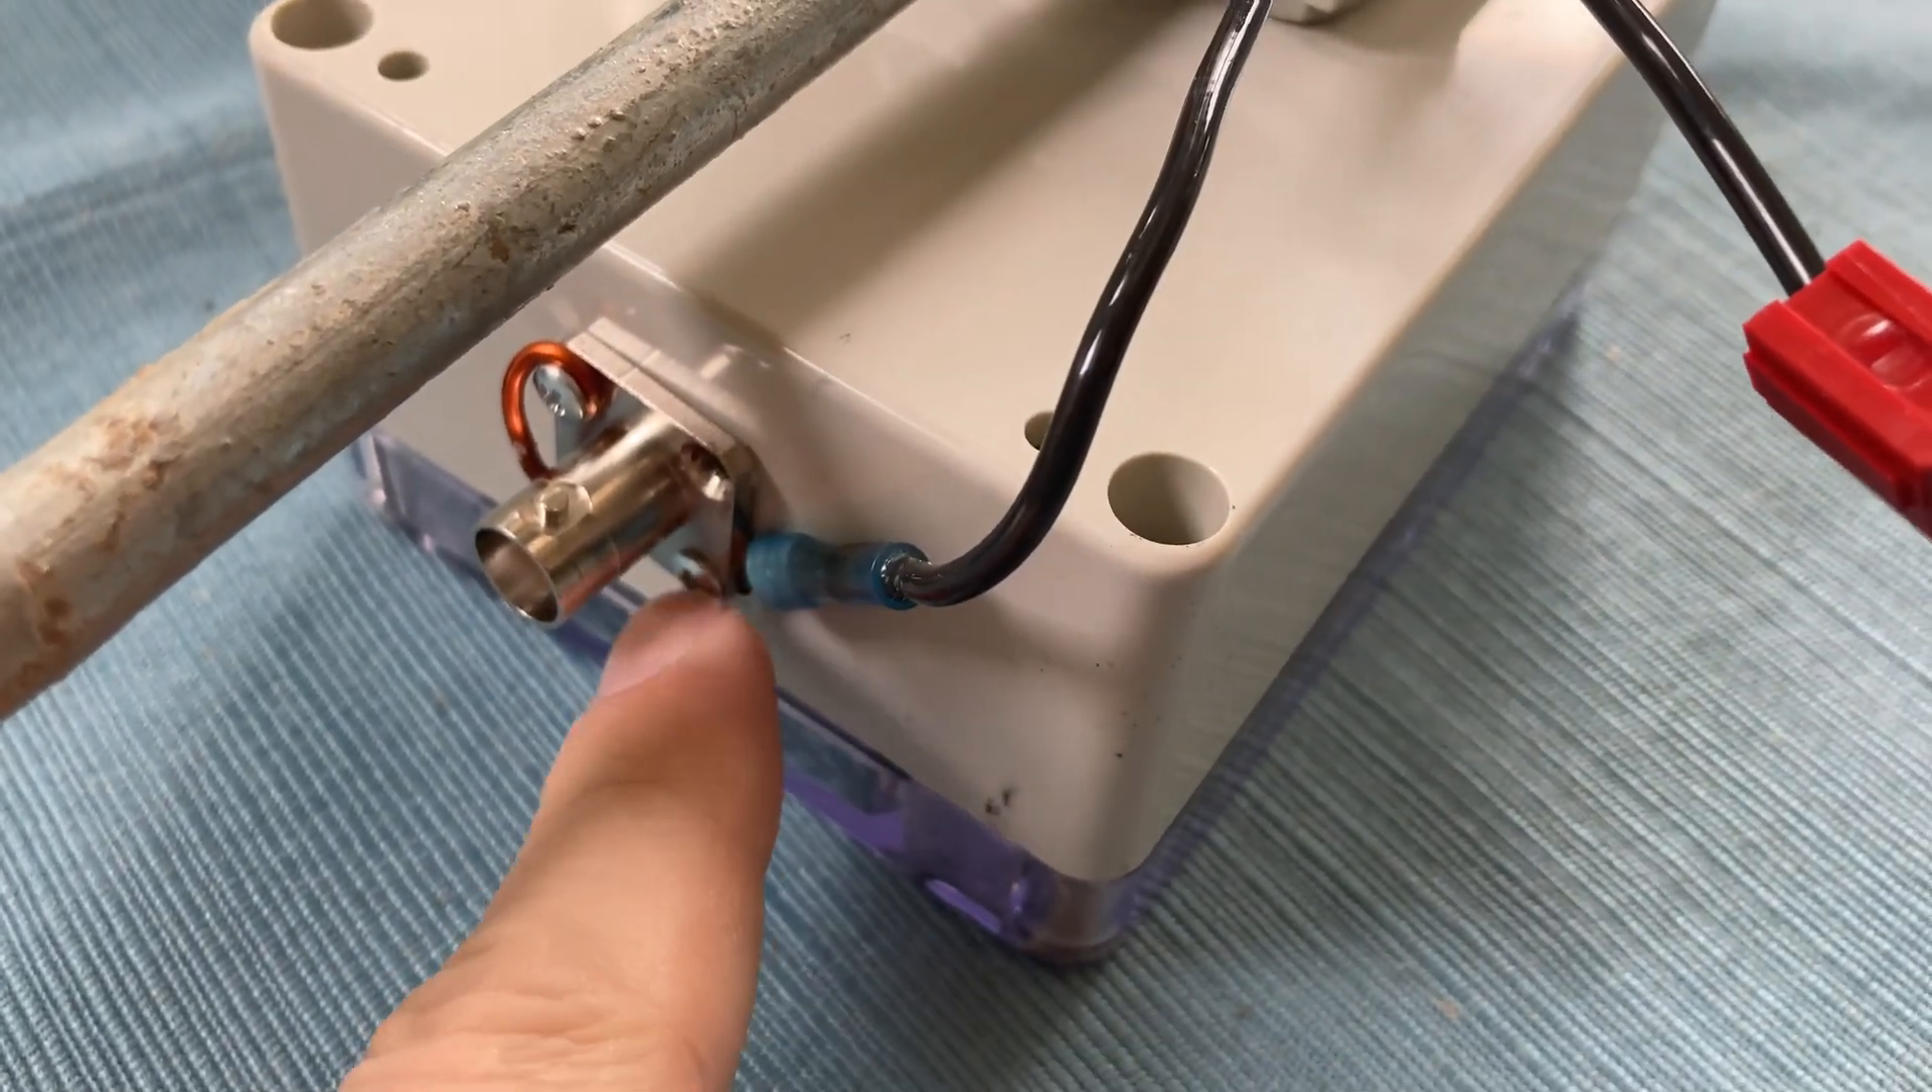I added a little electrical terminal and put it through the other screw on the BNC chassis mount.